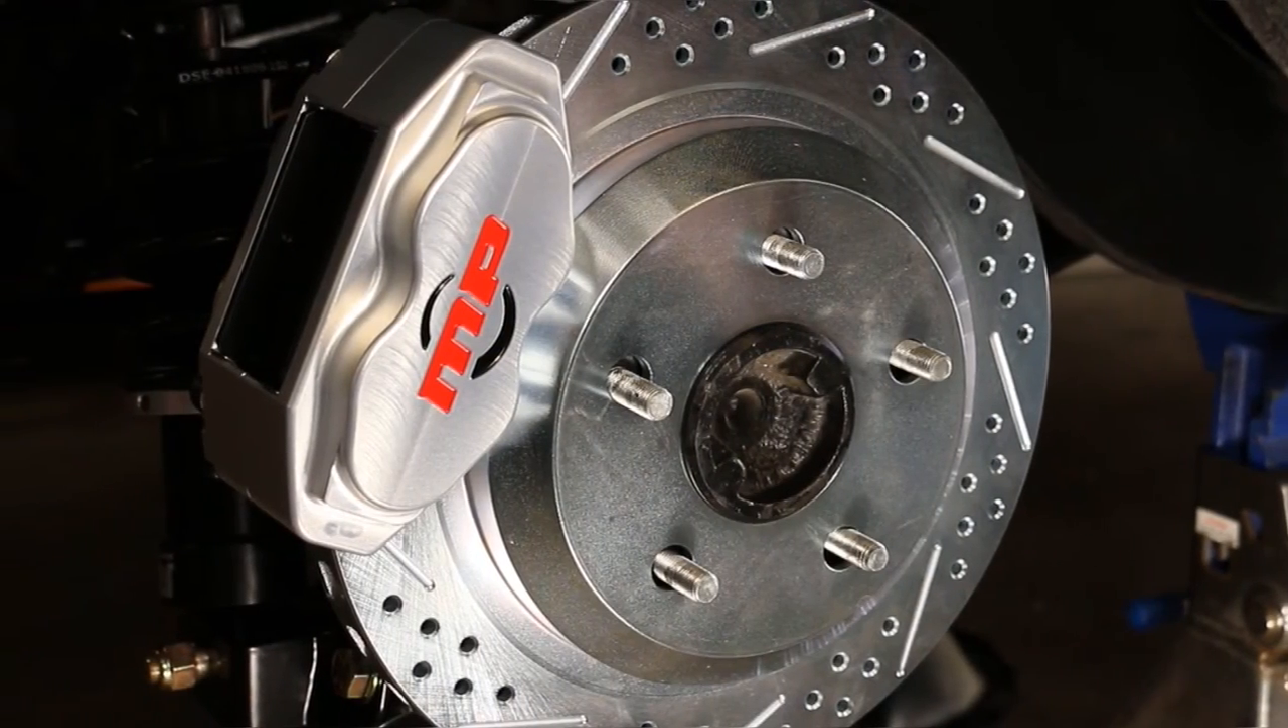You have now installed Master Power Brakes Pro Driver Series Rear Disc Brake Conversion Kit.